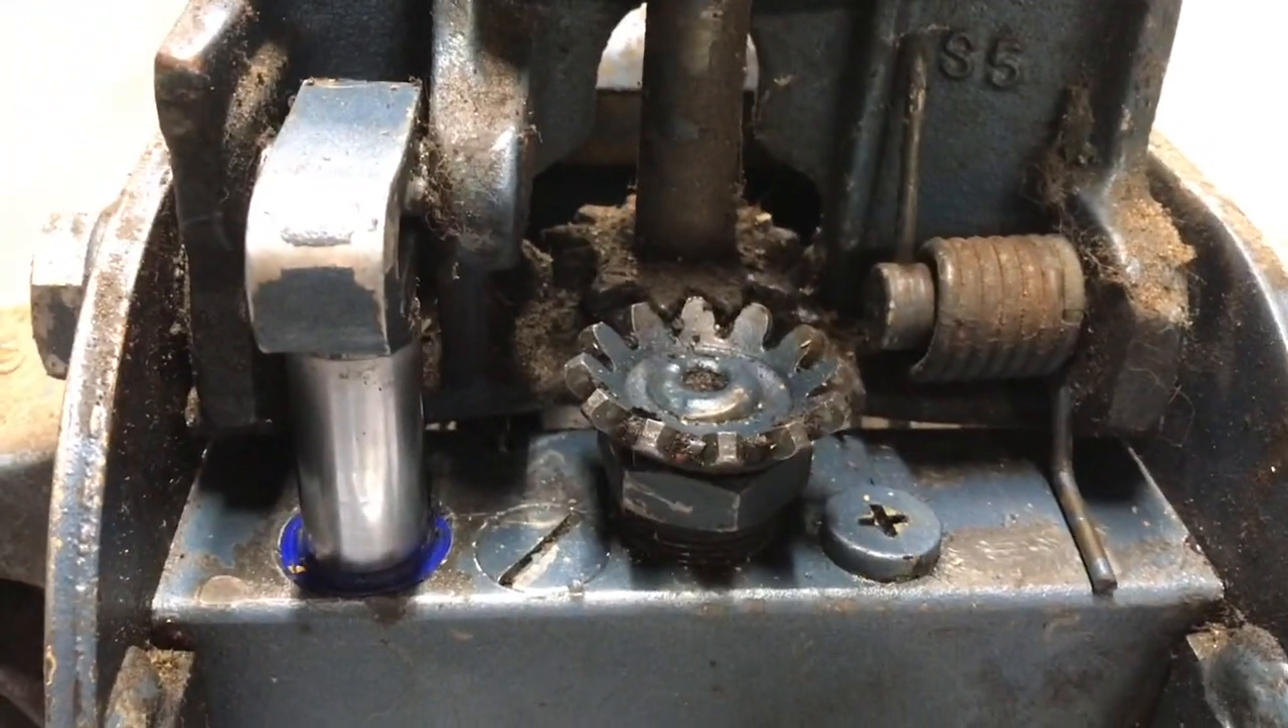And just slid this over a wee bit, and spring is in place.